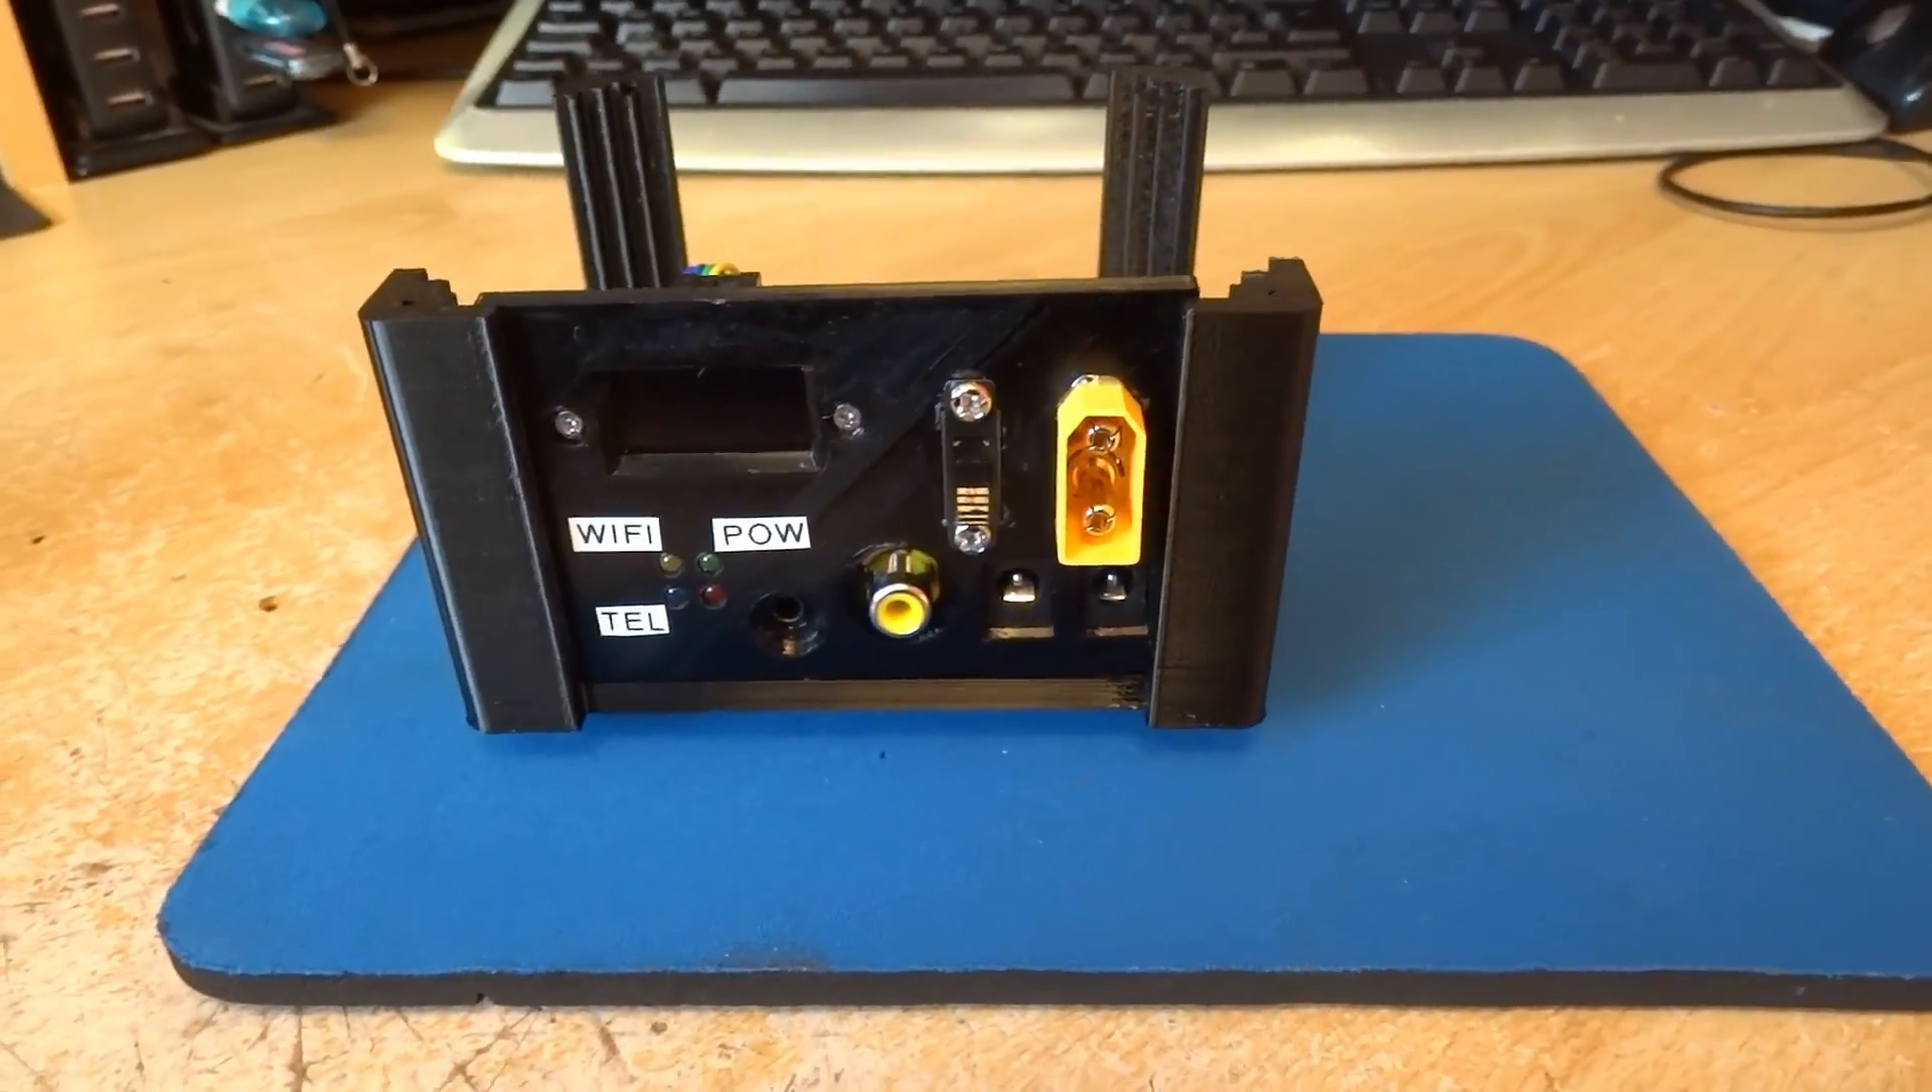Instead of taking the power in from the units down there we've added a XT90 connector there.